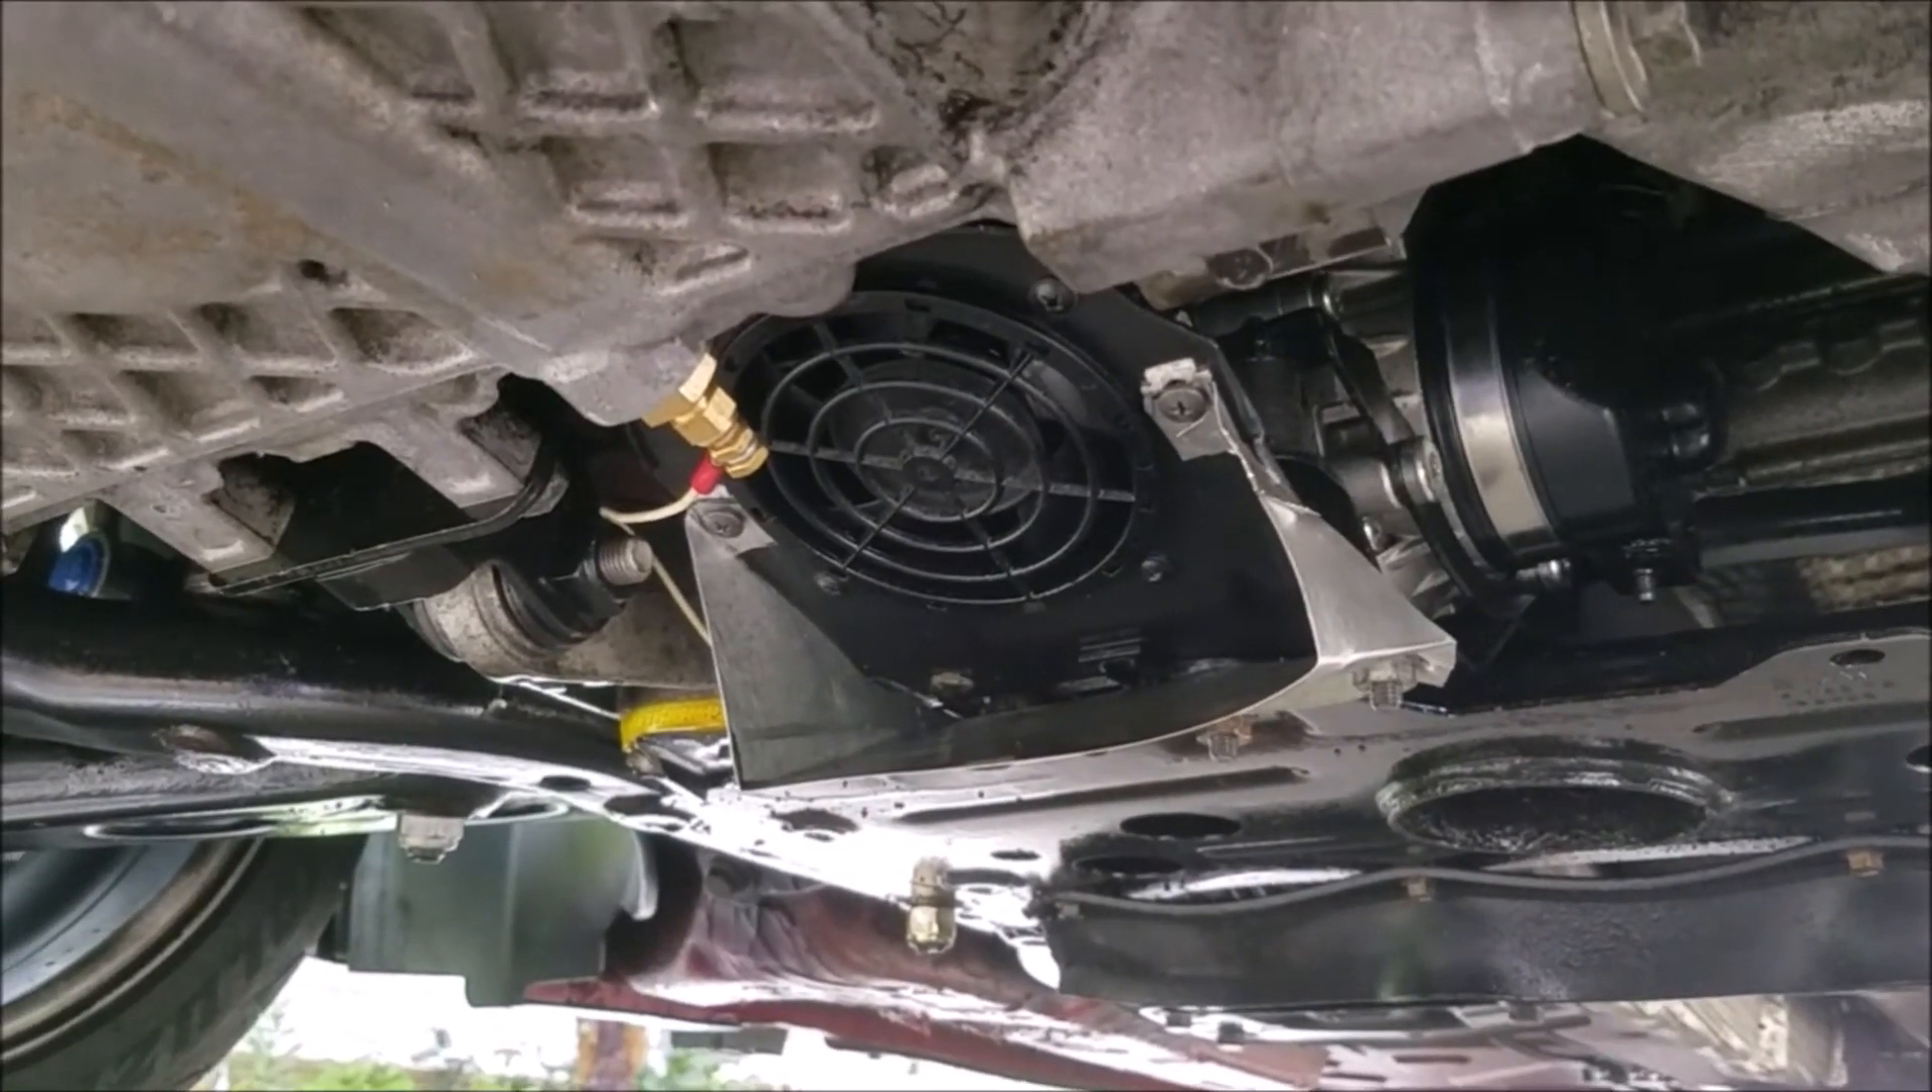Here you can see my vent underneath the car so it's attached at four different locations.